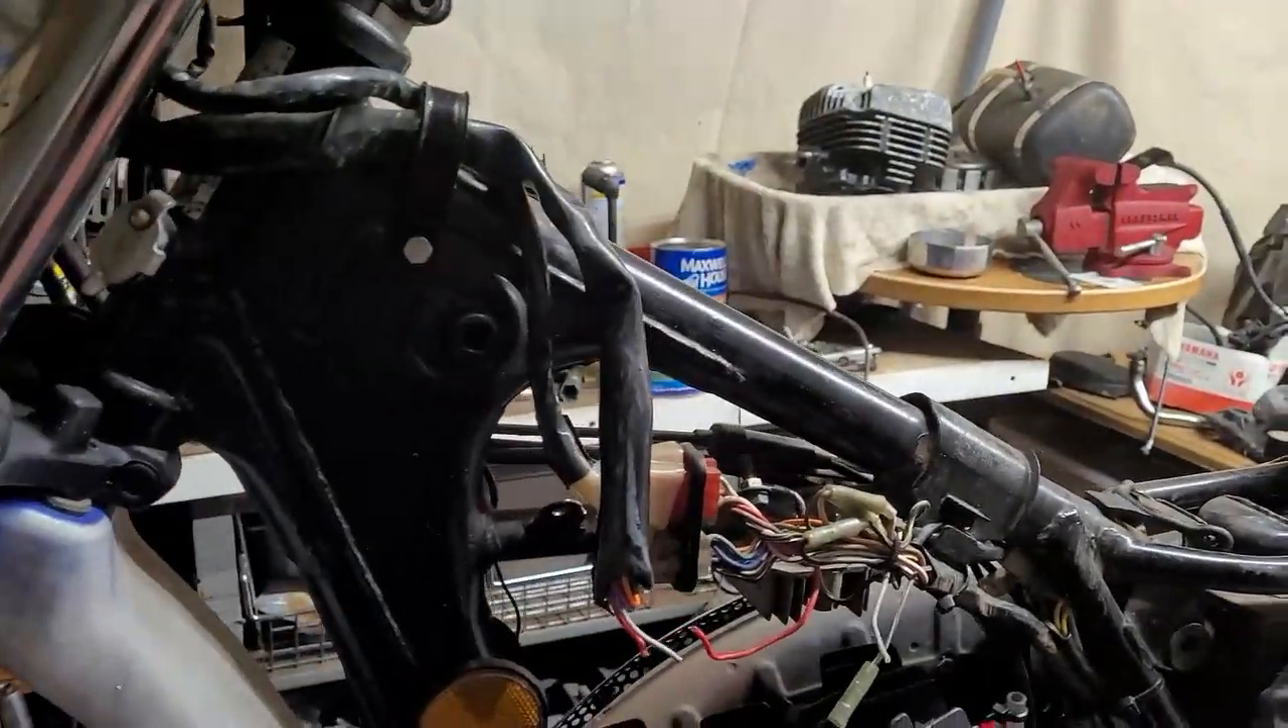Okay so the wiring just needs to be reconnected guys.